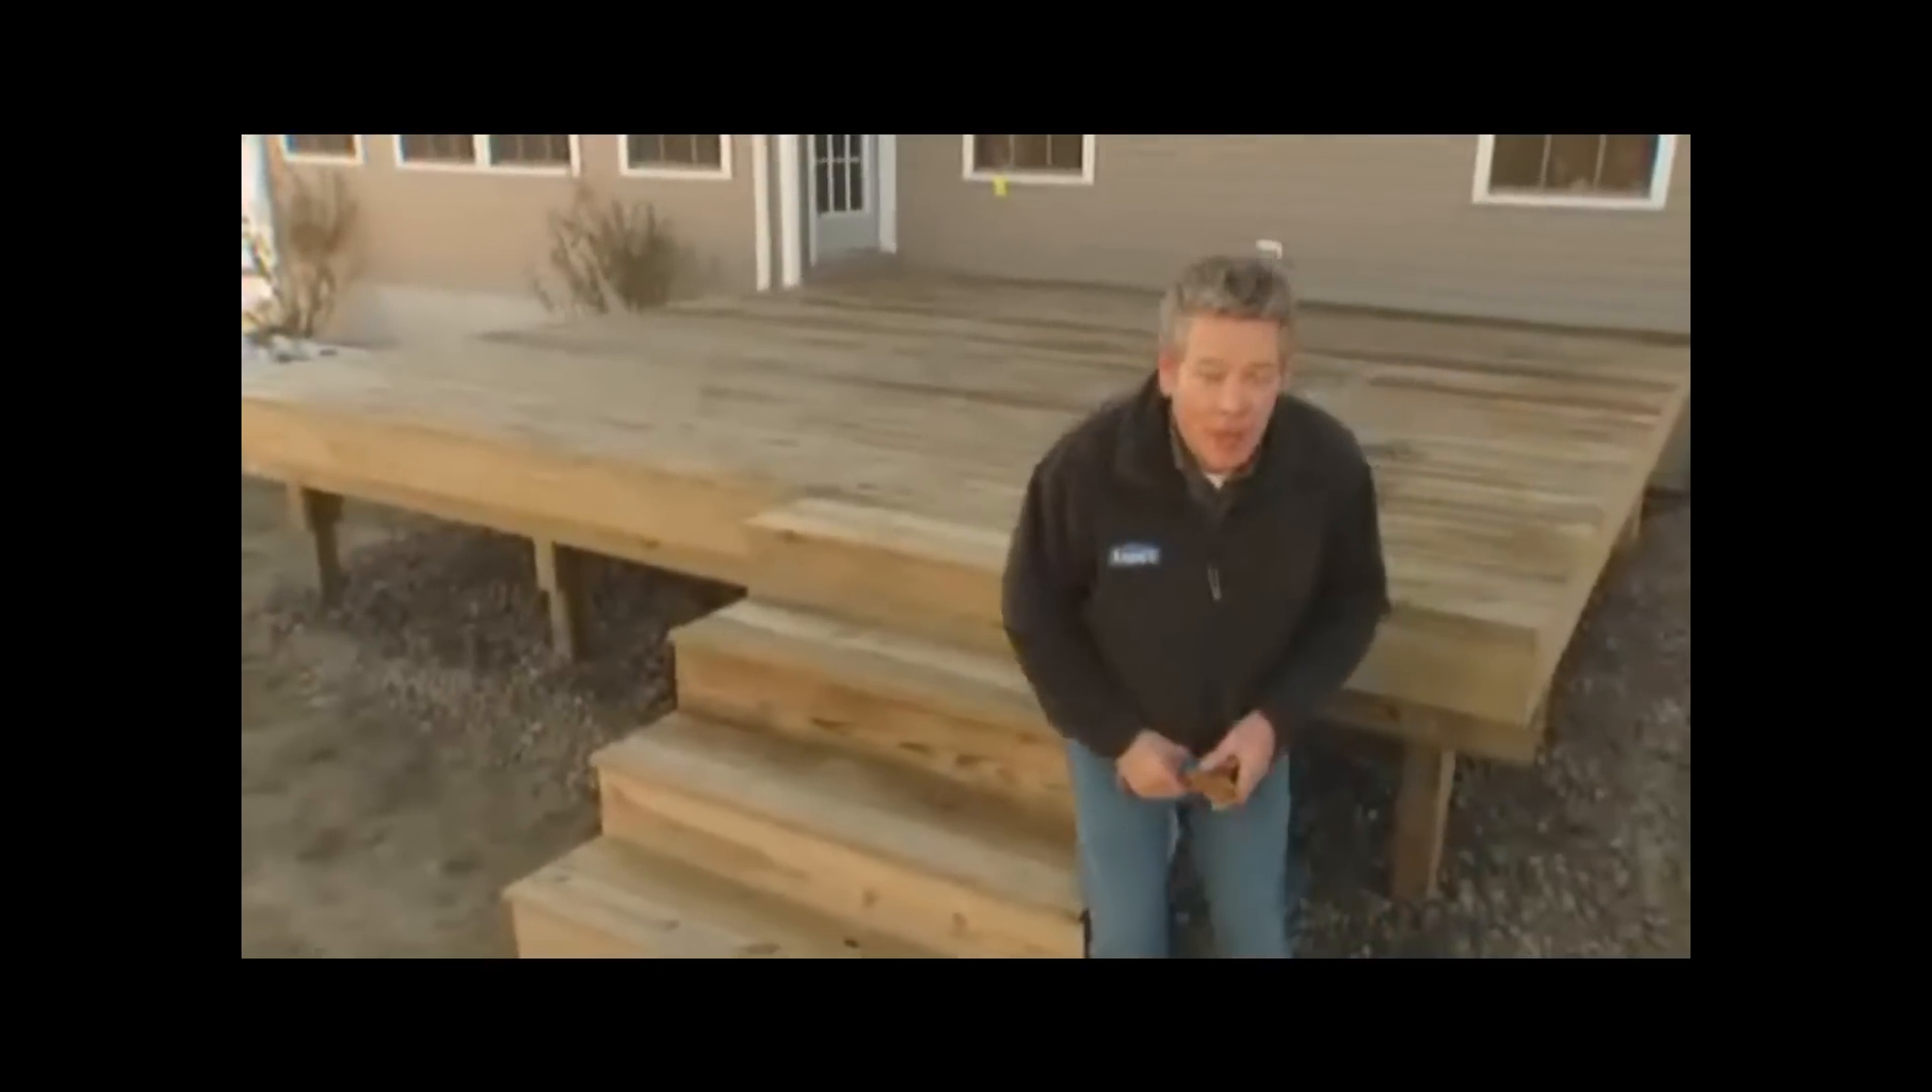The steps are in place.